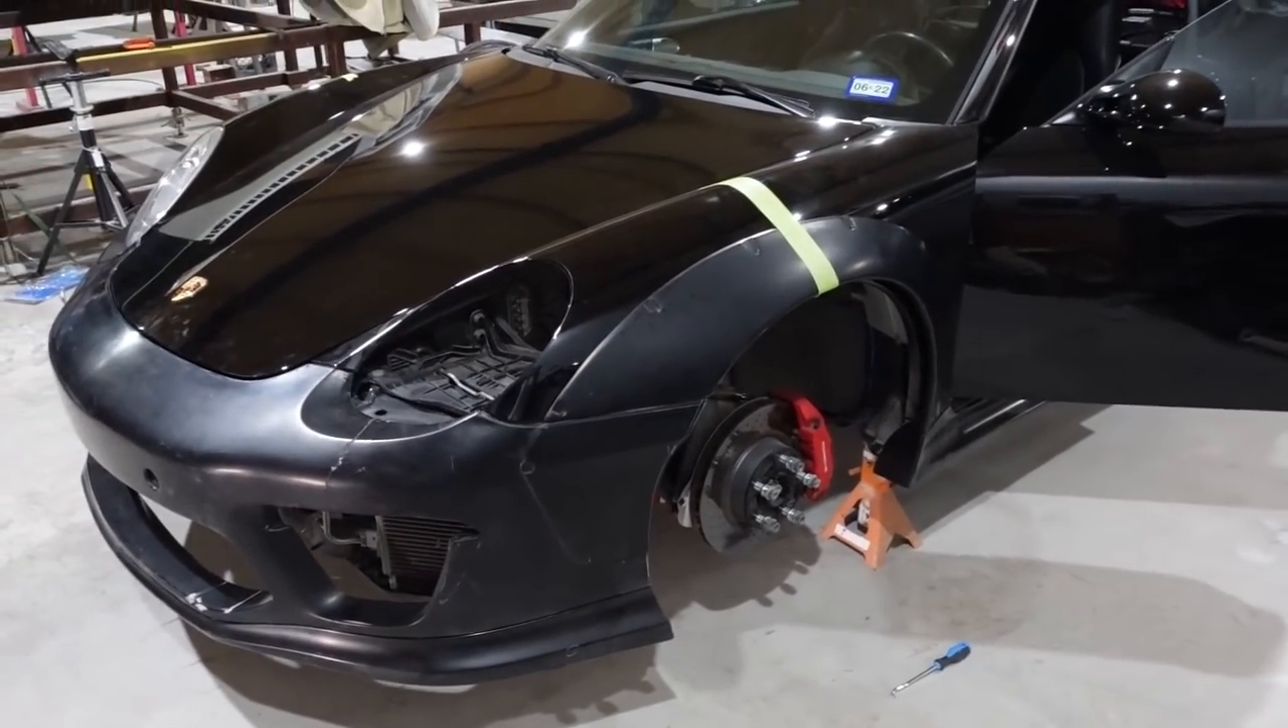The splitter's on down there. The fenders are on temporarily.